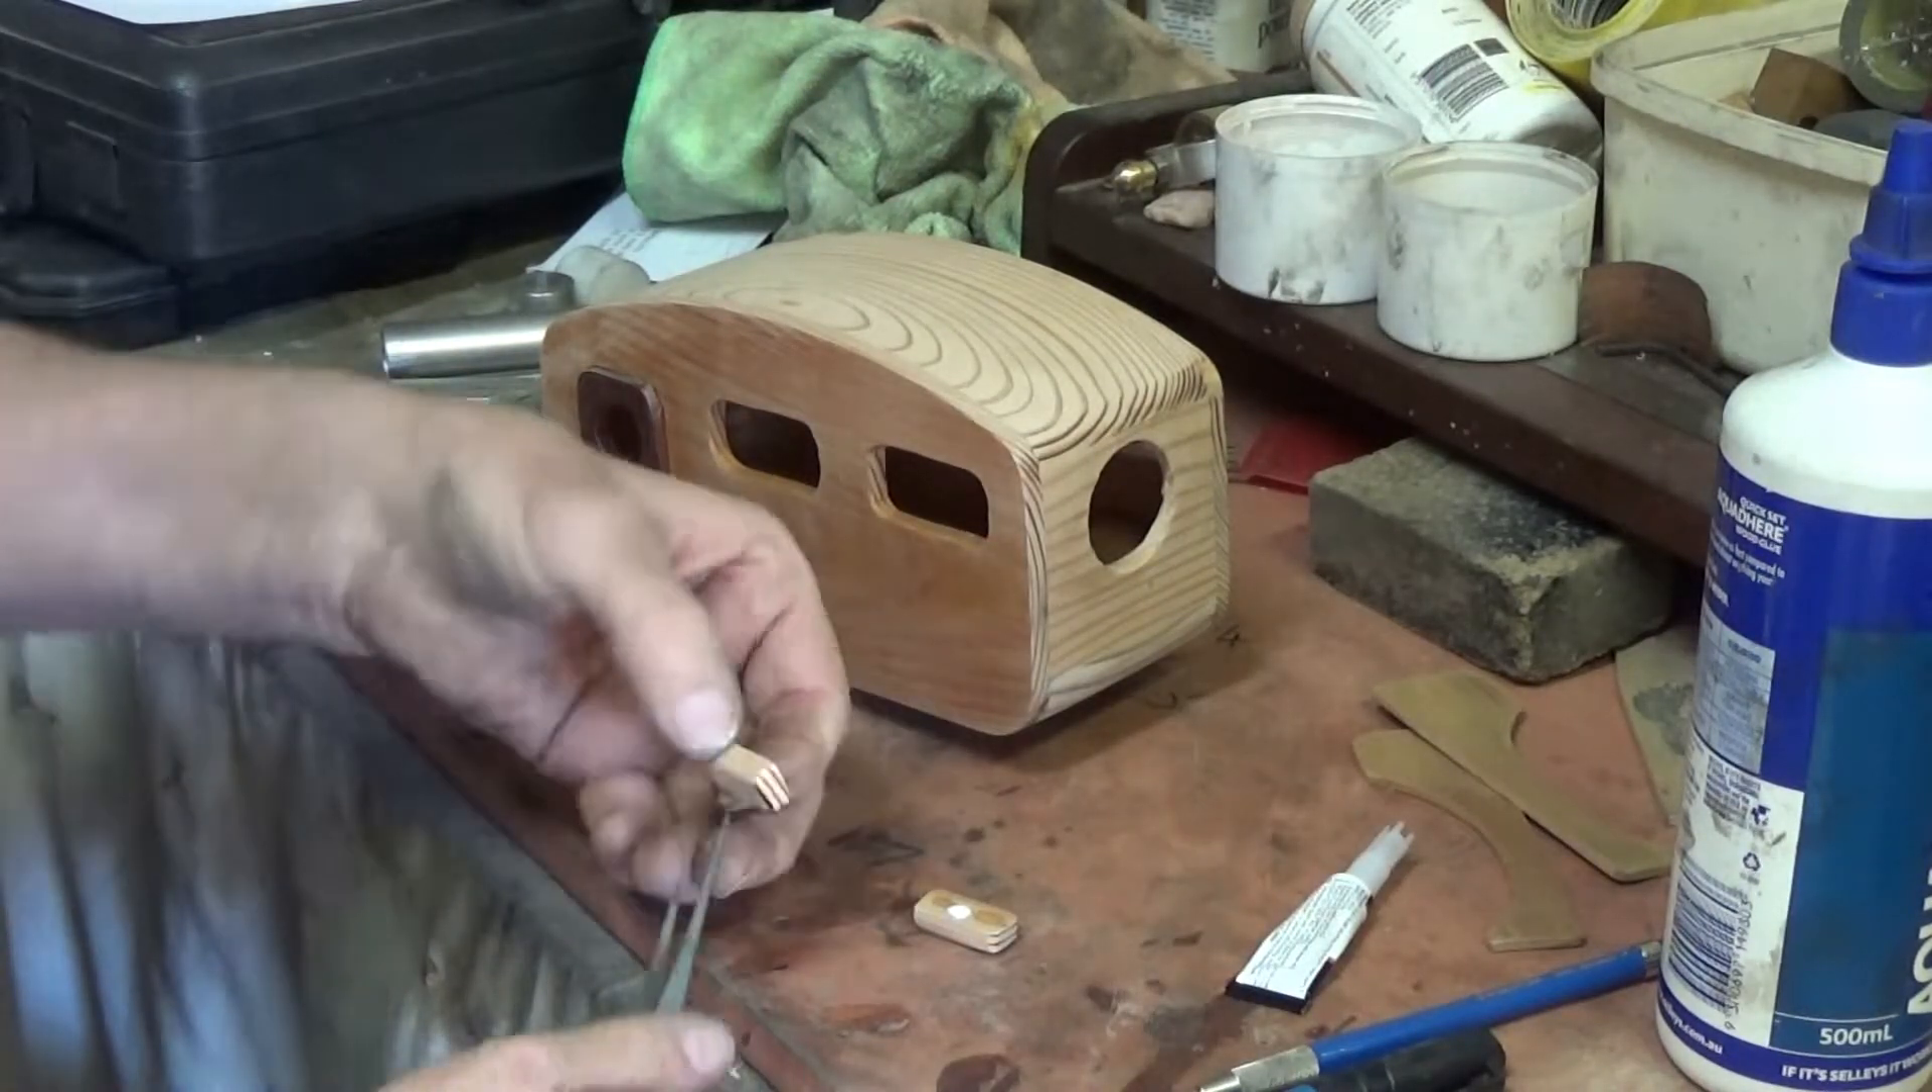And because I'm a complete idiot and put the roof on before the furniture, I now have to manipulate the furniture in through the windows and try to glue them all in situ inside.